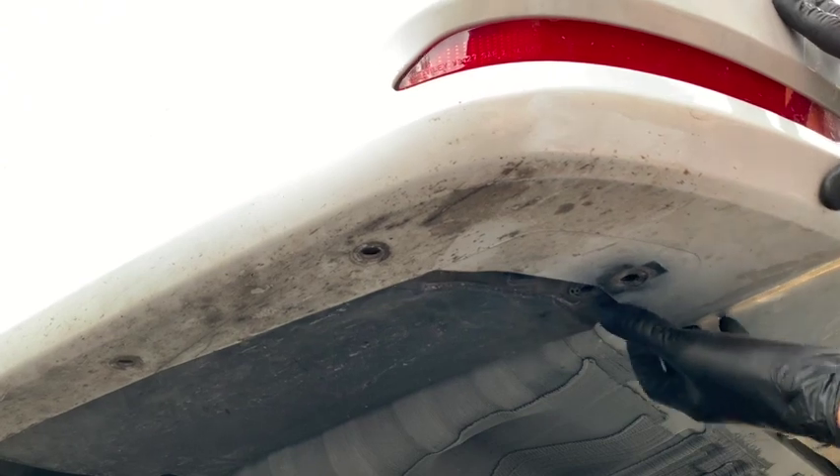And you can see this back part kind of fell down again.